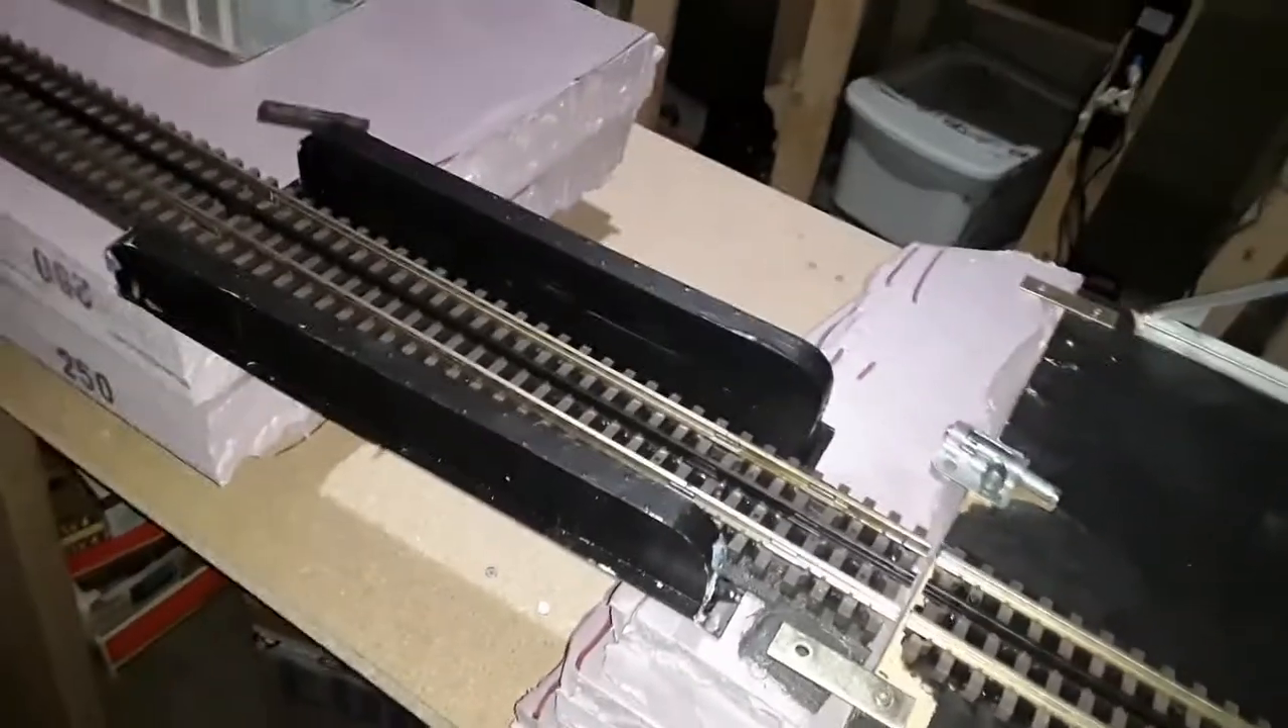A girder bridge is filling the gap between those two pink foam boards.